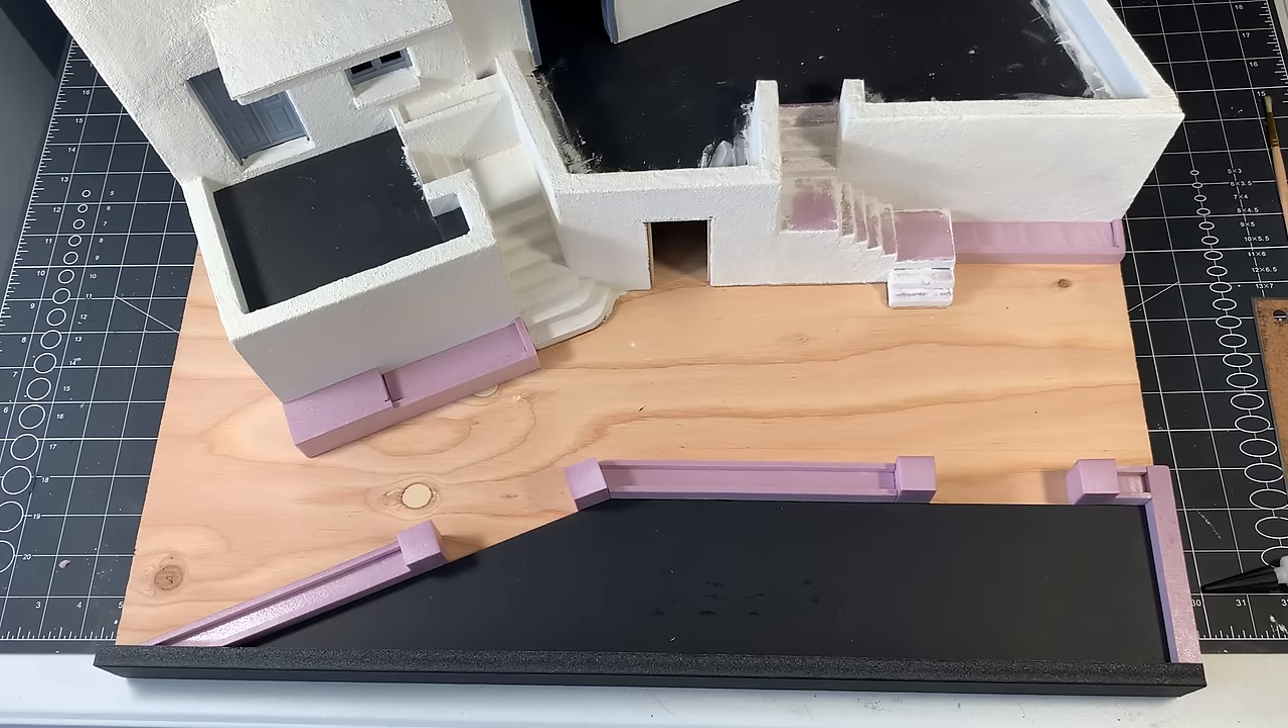And here's the final construction of the foreground platform and the planter boxes.